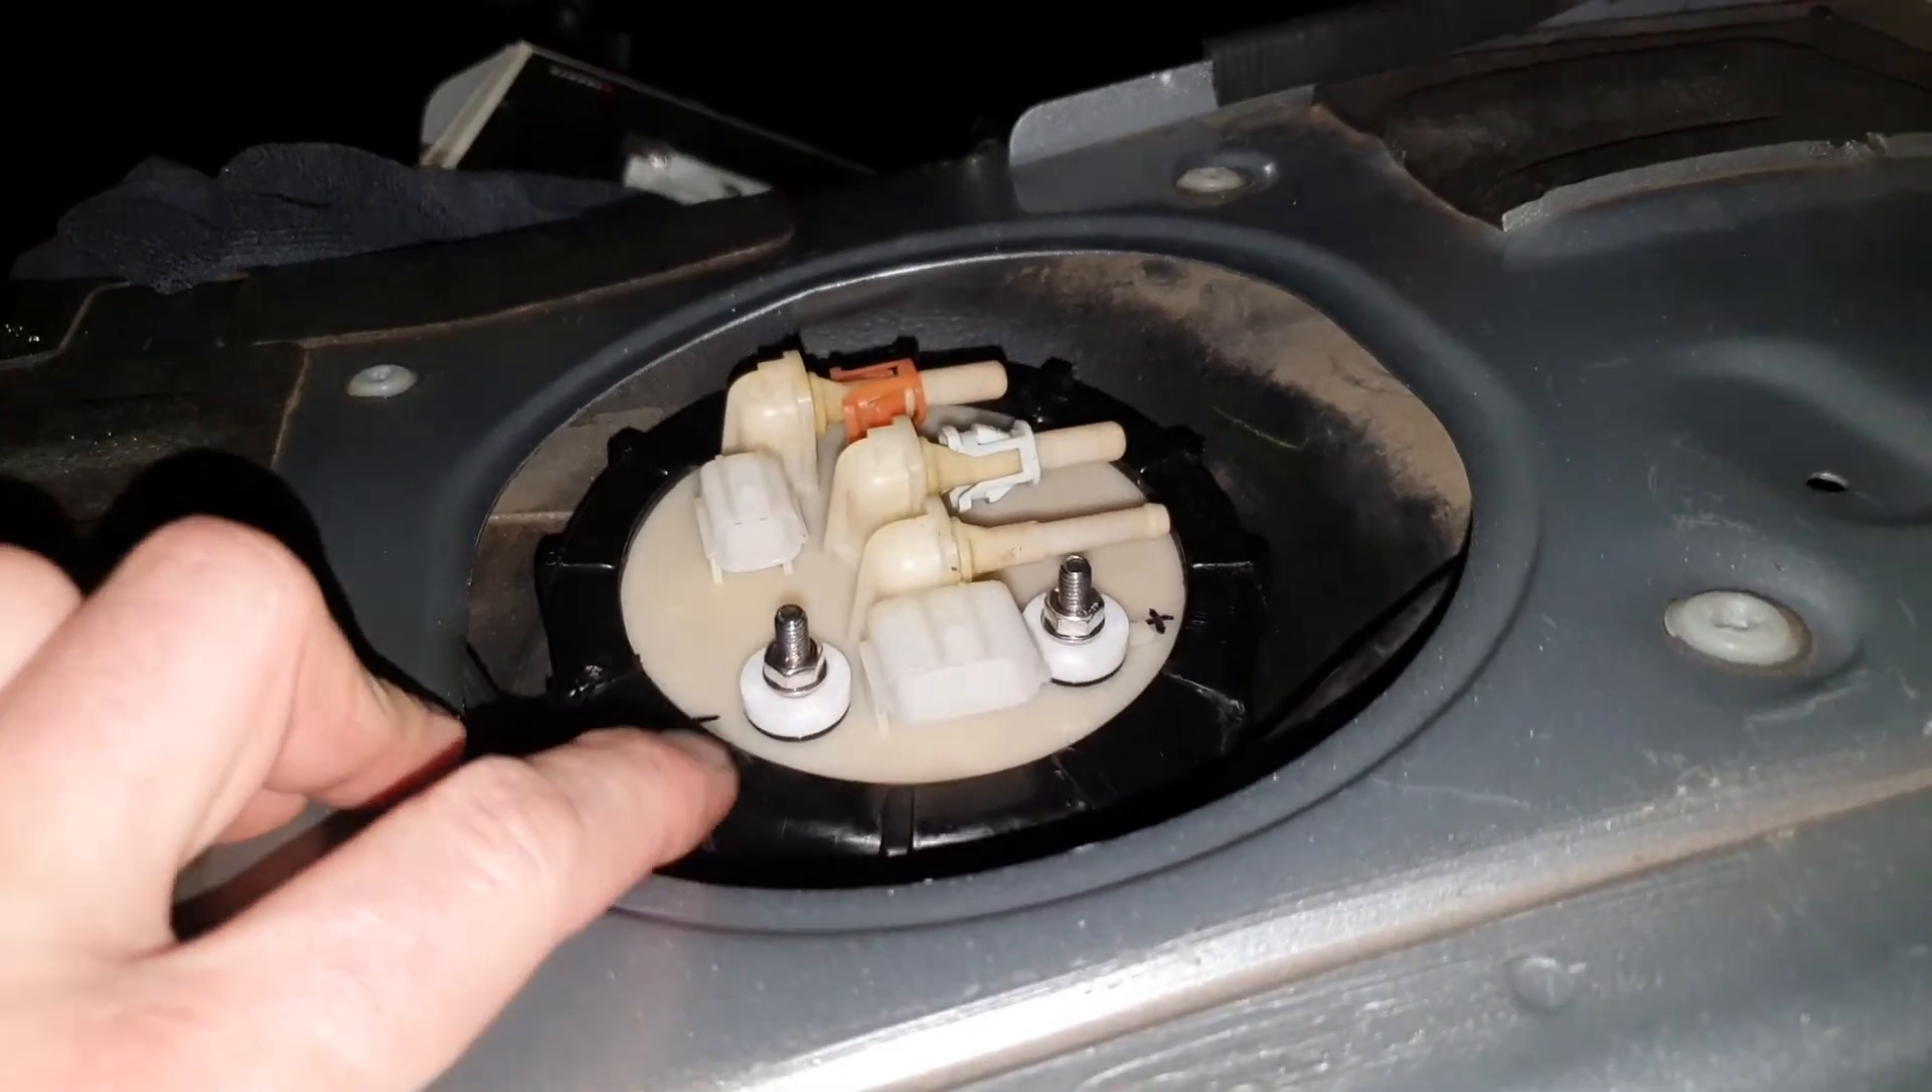Fuel pump is back in.